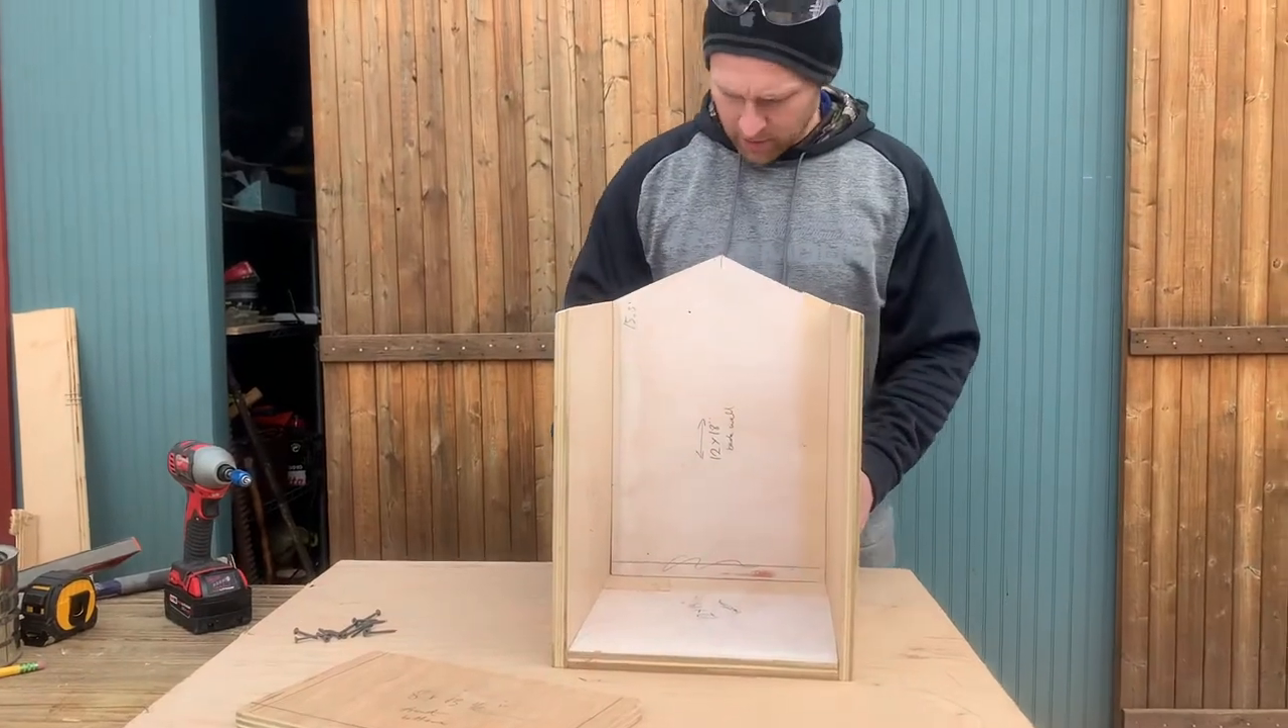All right guys I got the bottom back and the sides assembled.